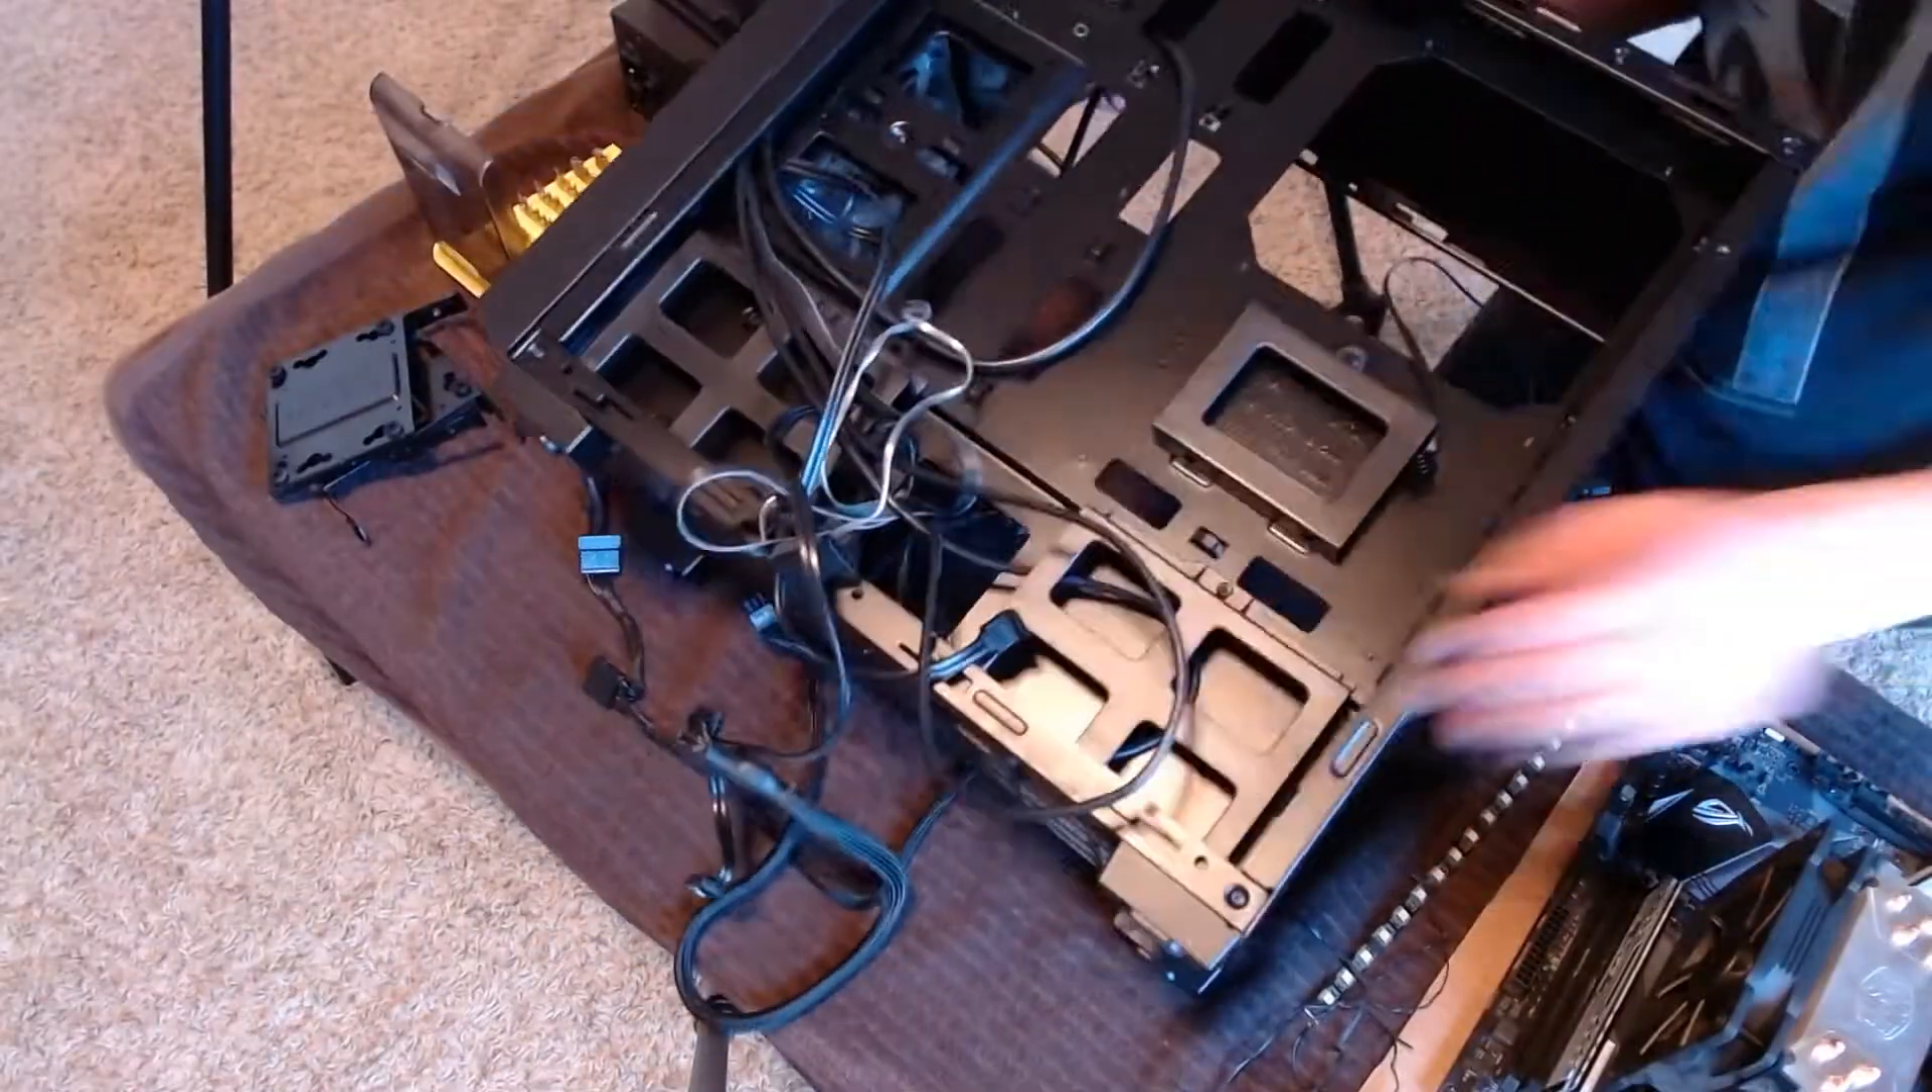In finishing up the removal, we are going to clear out the remaining loose cables still in the case.